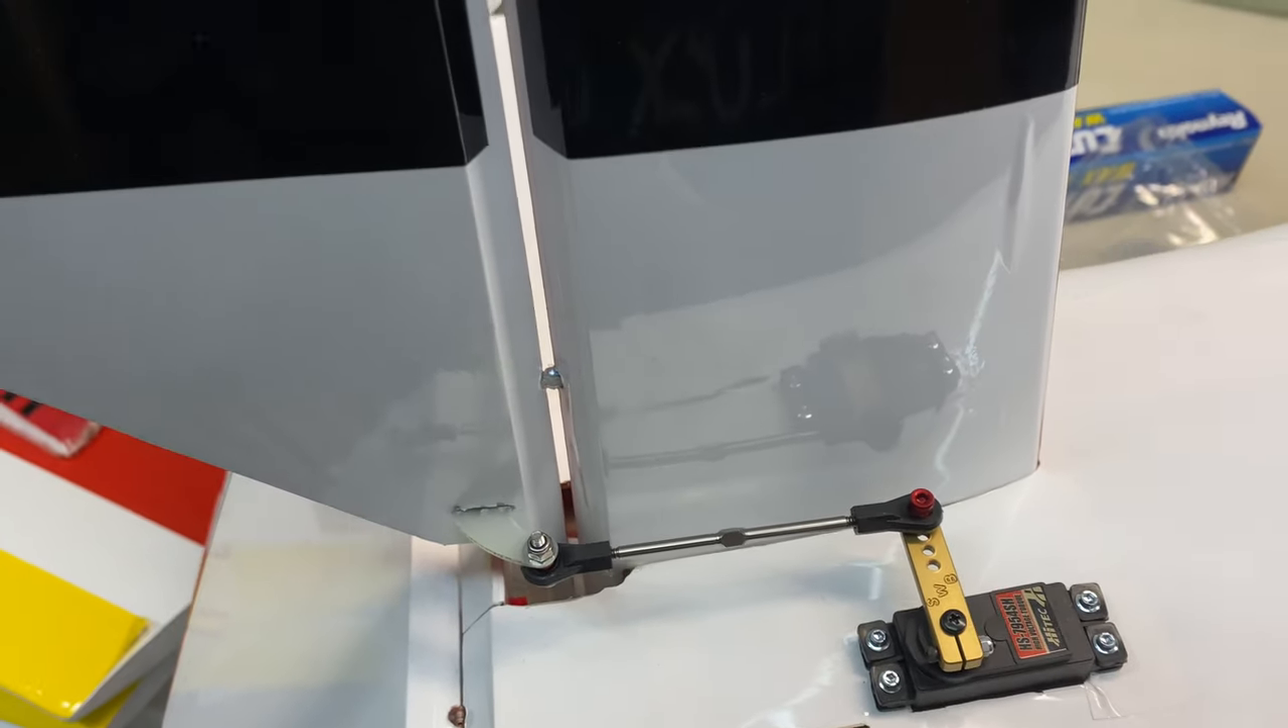You can tell here I've got like a two and a half millimeter gap at the hinge line so I don't want any air getting through there and causing flutter.